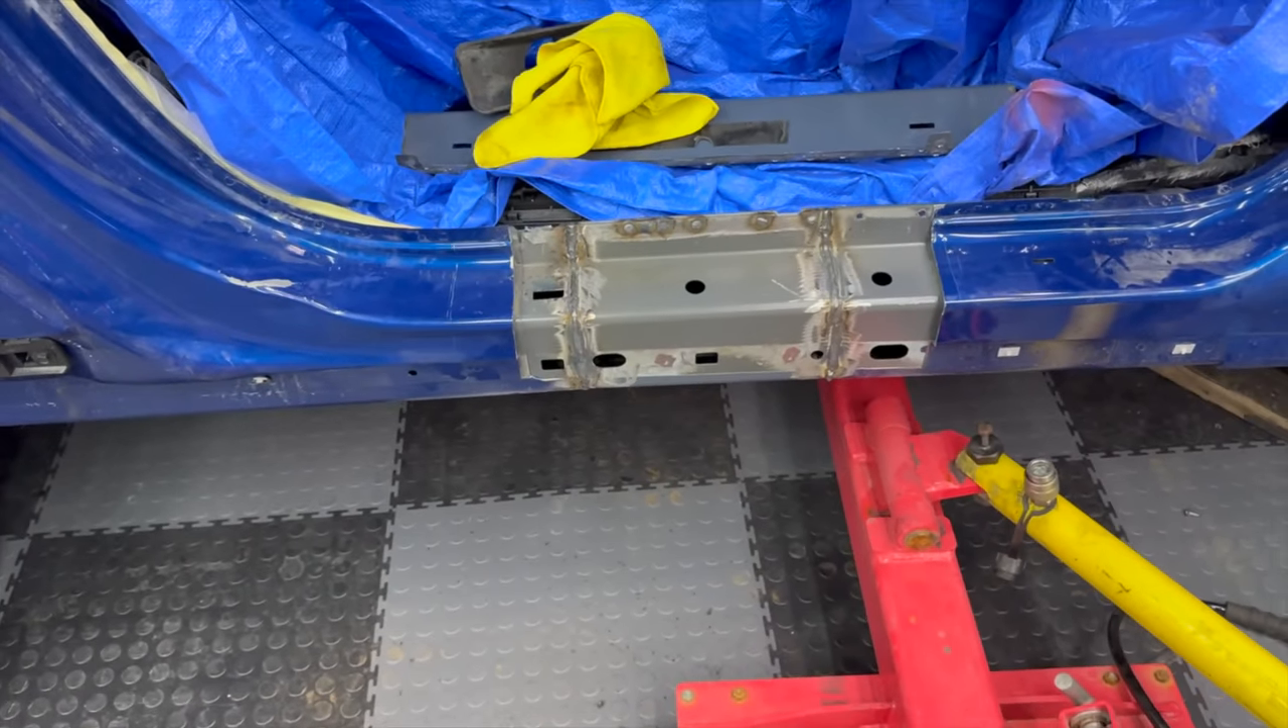We pretty much have the inner skin all welded in.